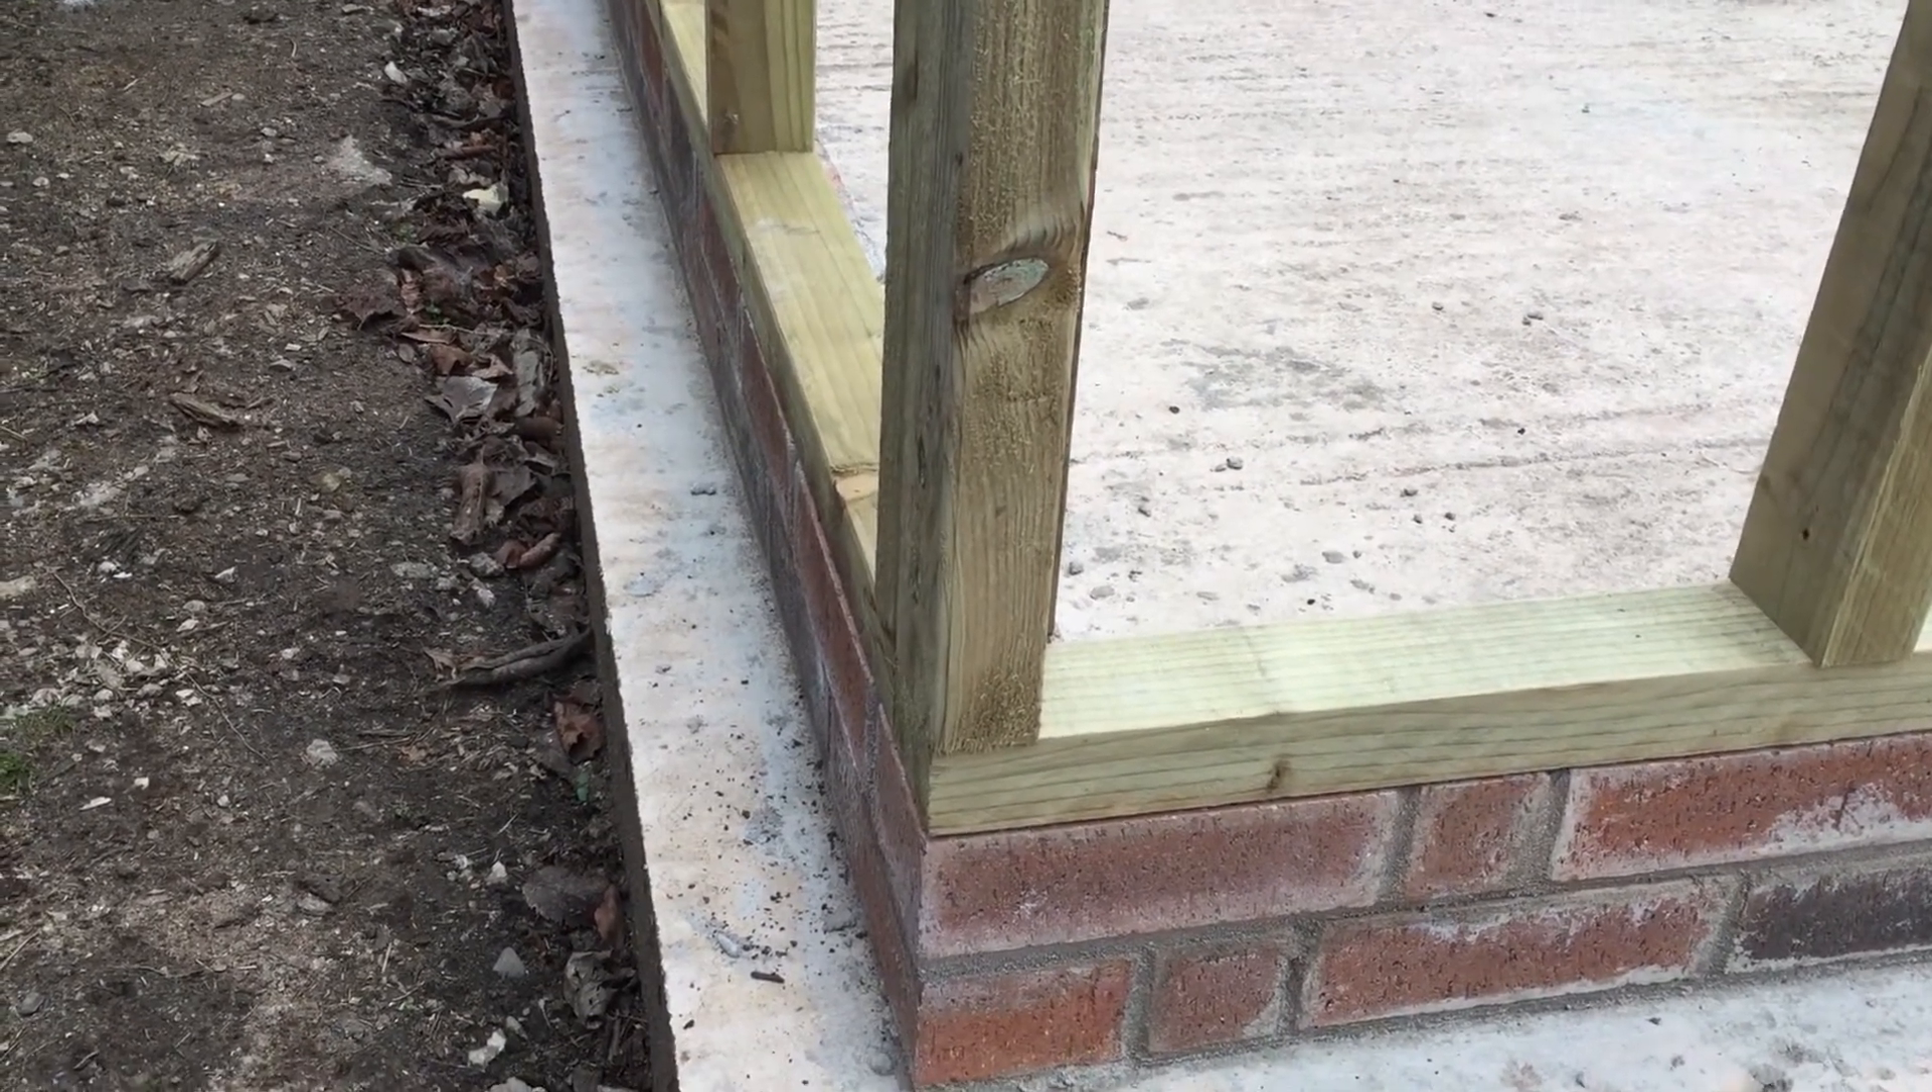You can just about see I've got the framework lined up with the outer edge of the bricks.